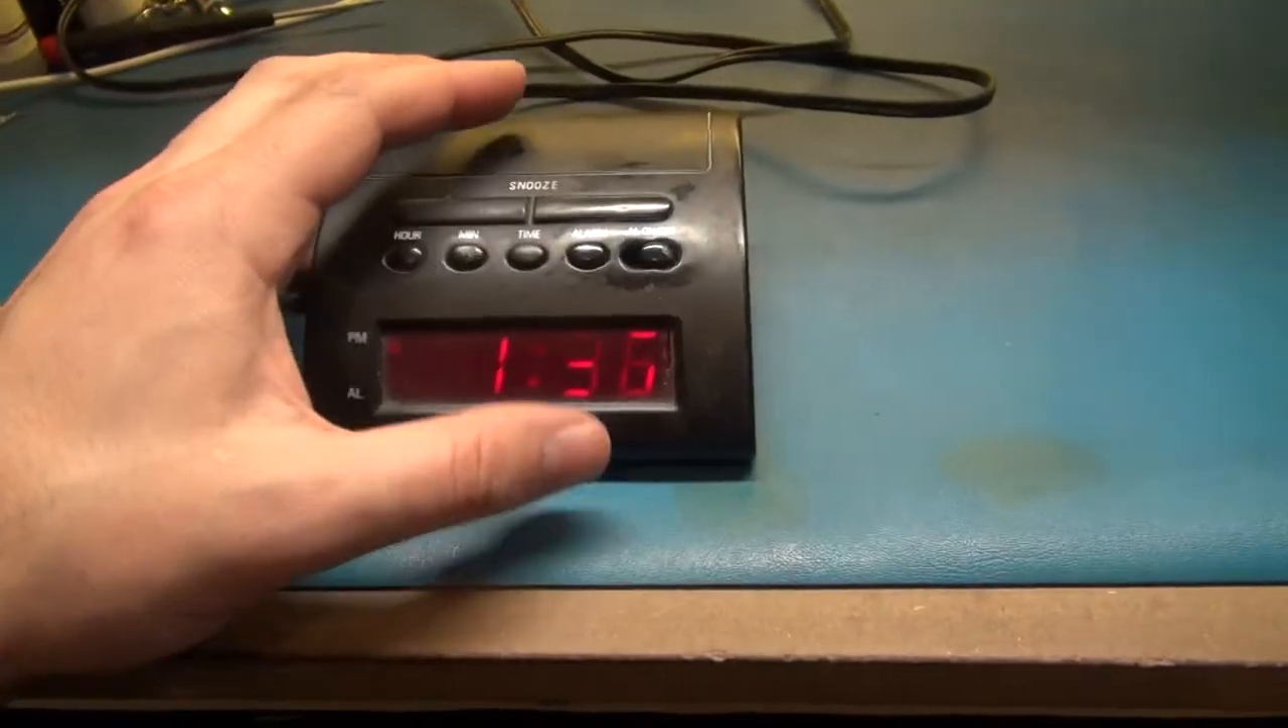Okay, I've got the alarm clock all back together, and I think the job is a success.